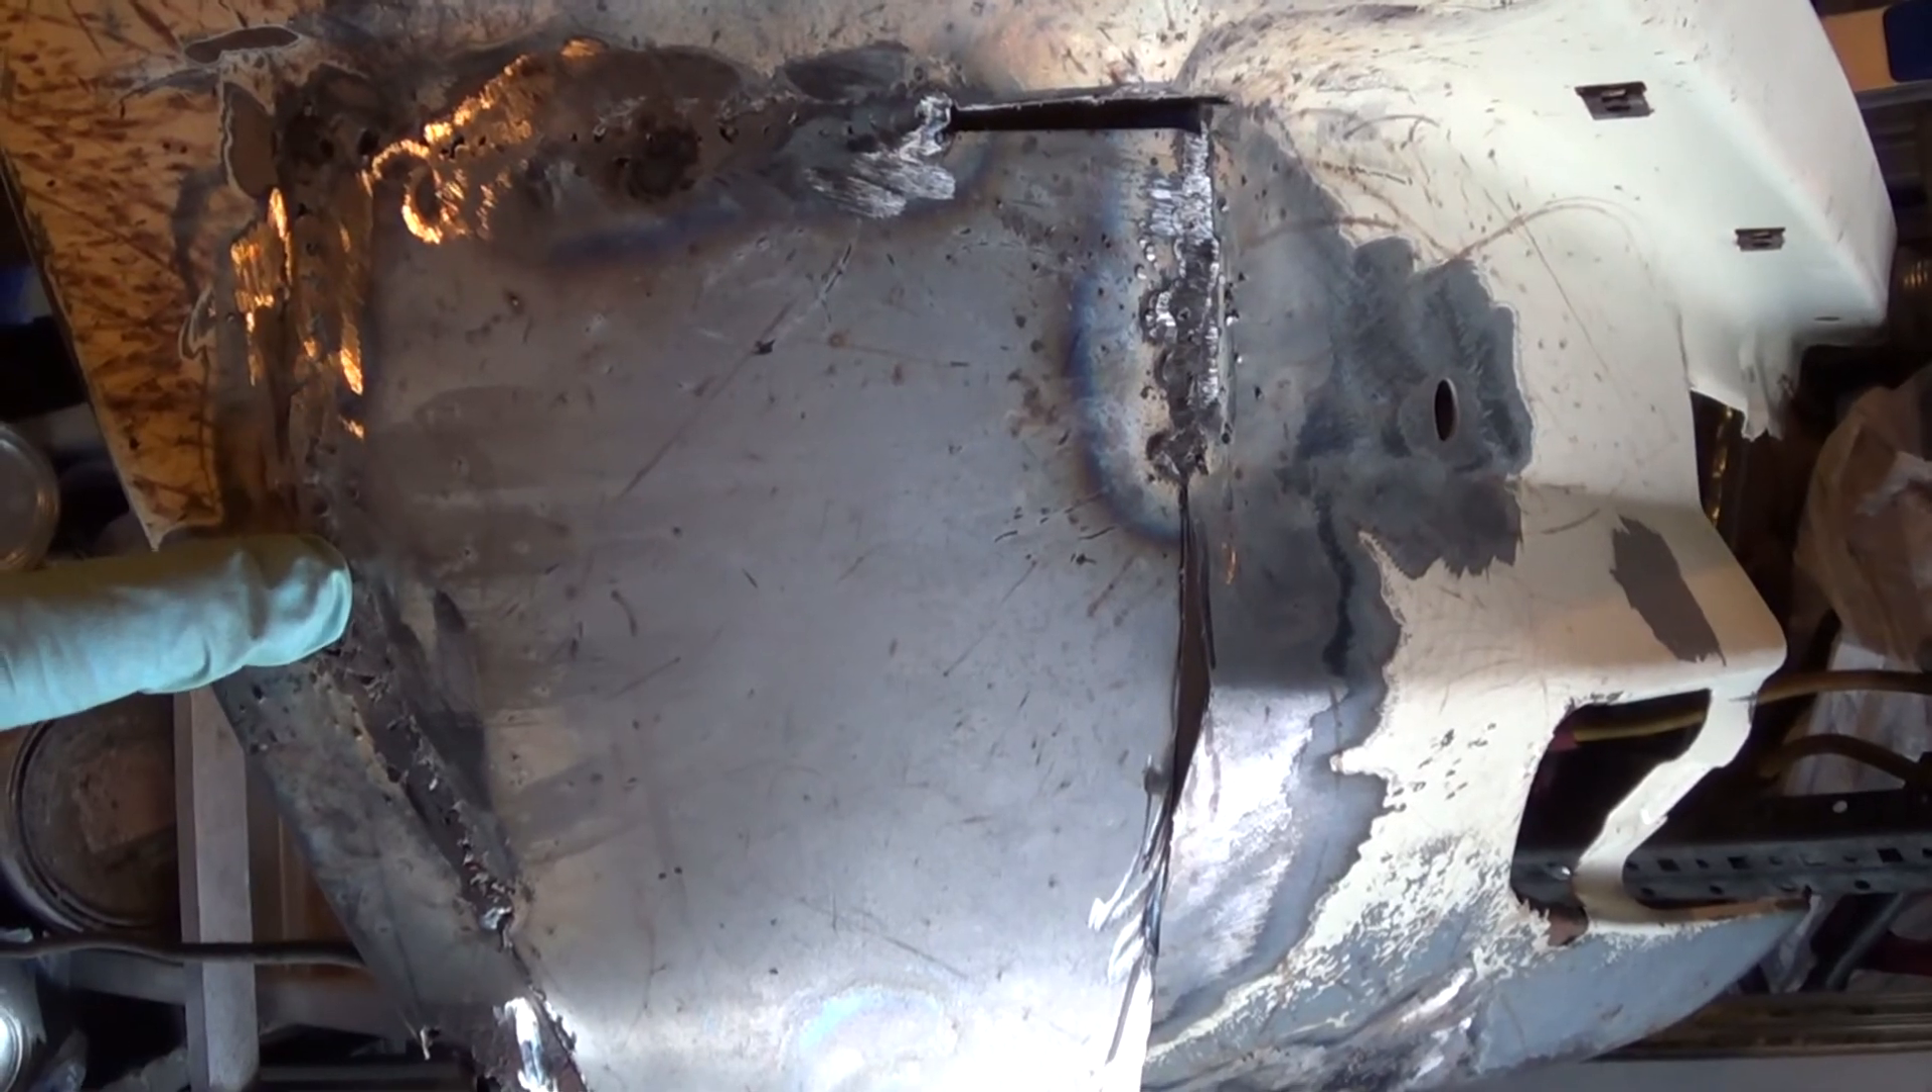And I miscalculated a bit and had a couple of gaps here which I'm filling along the way.